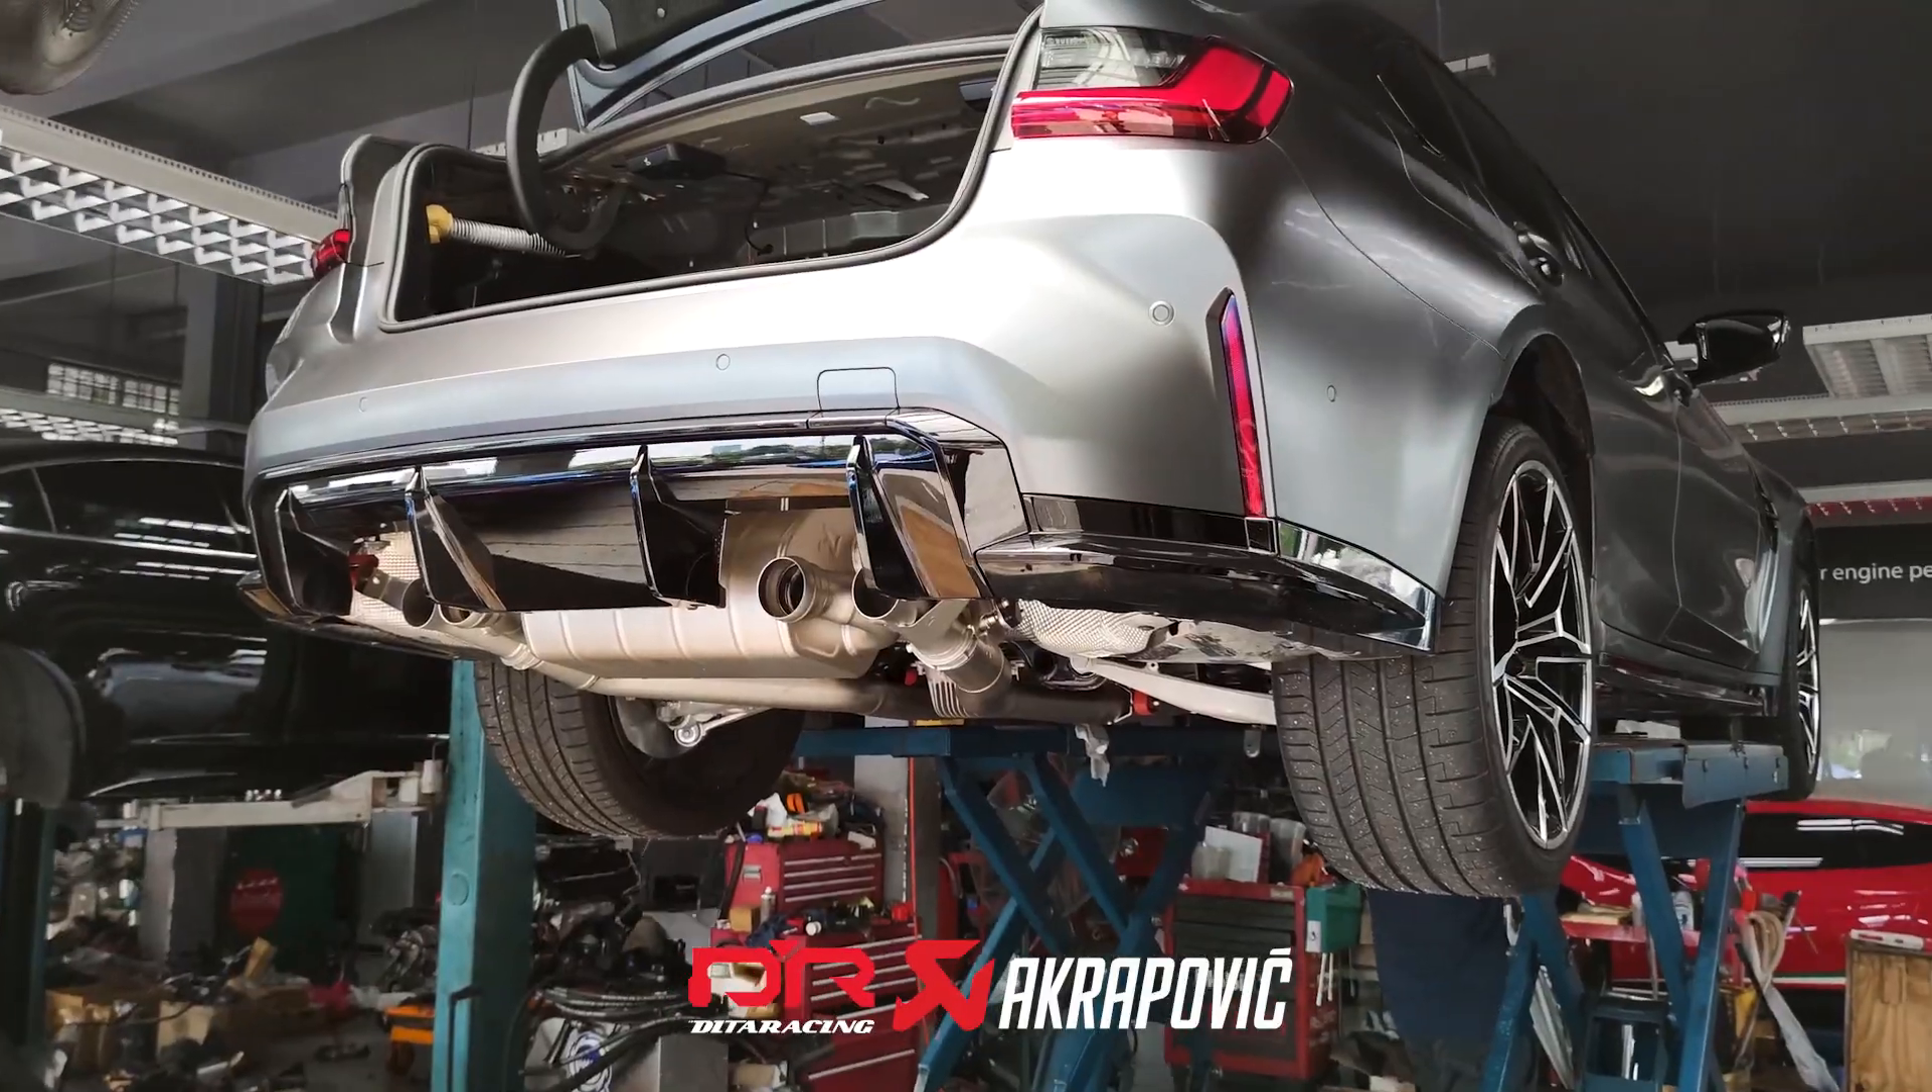We almost completed the installation now. What's left is only the tailpipes to be fitted in.